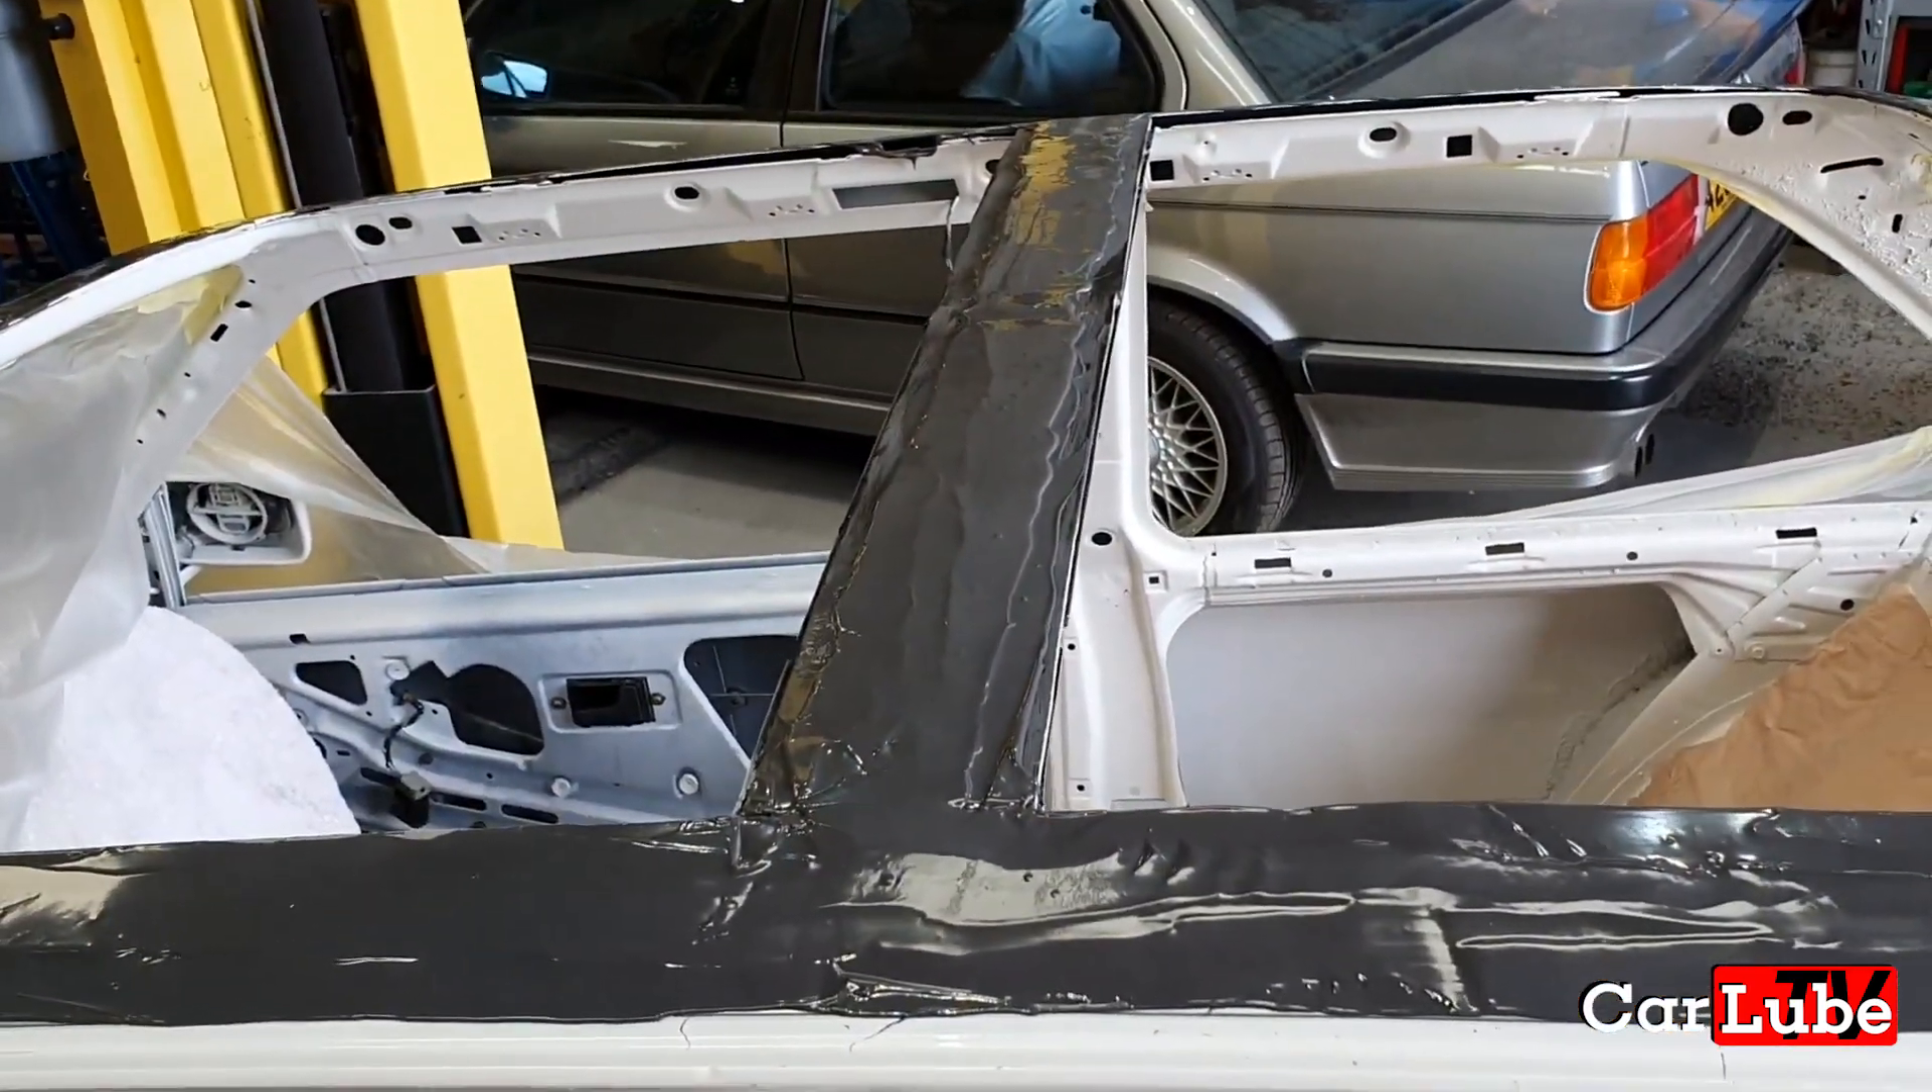As you may see the inner support bar is fully glued as well.